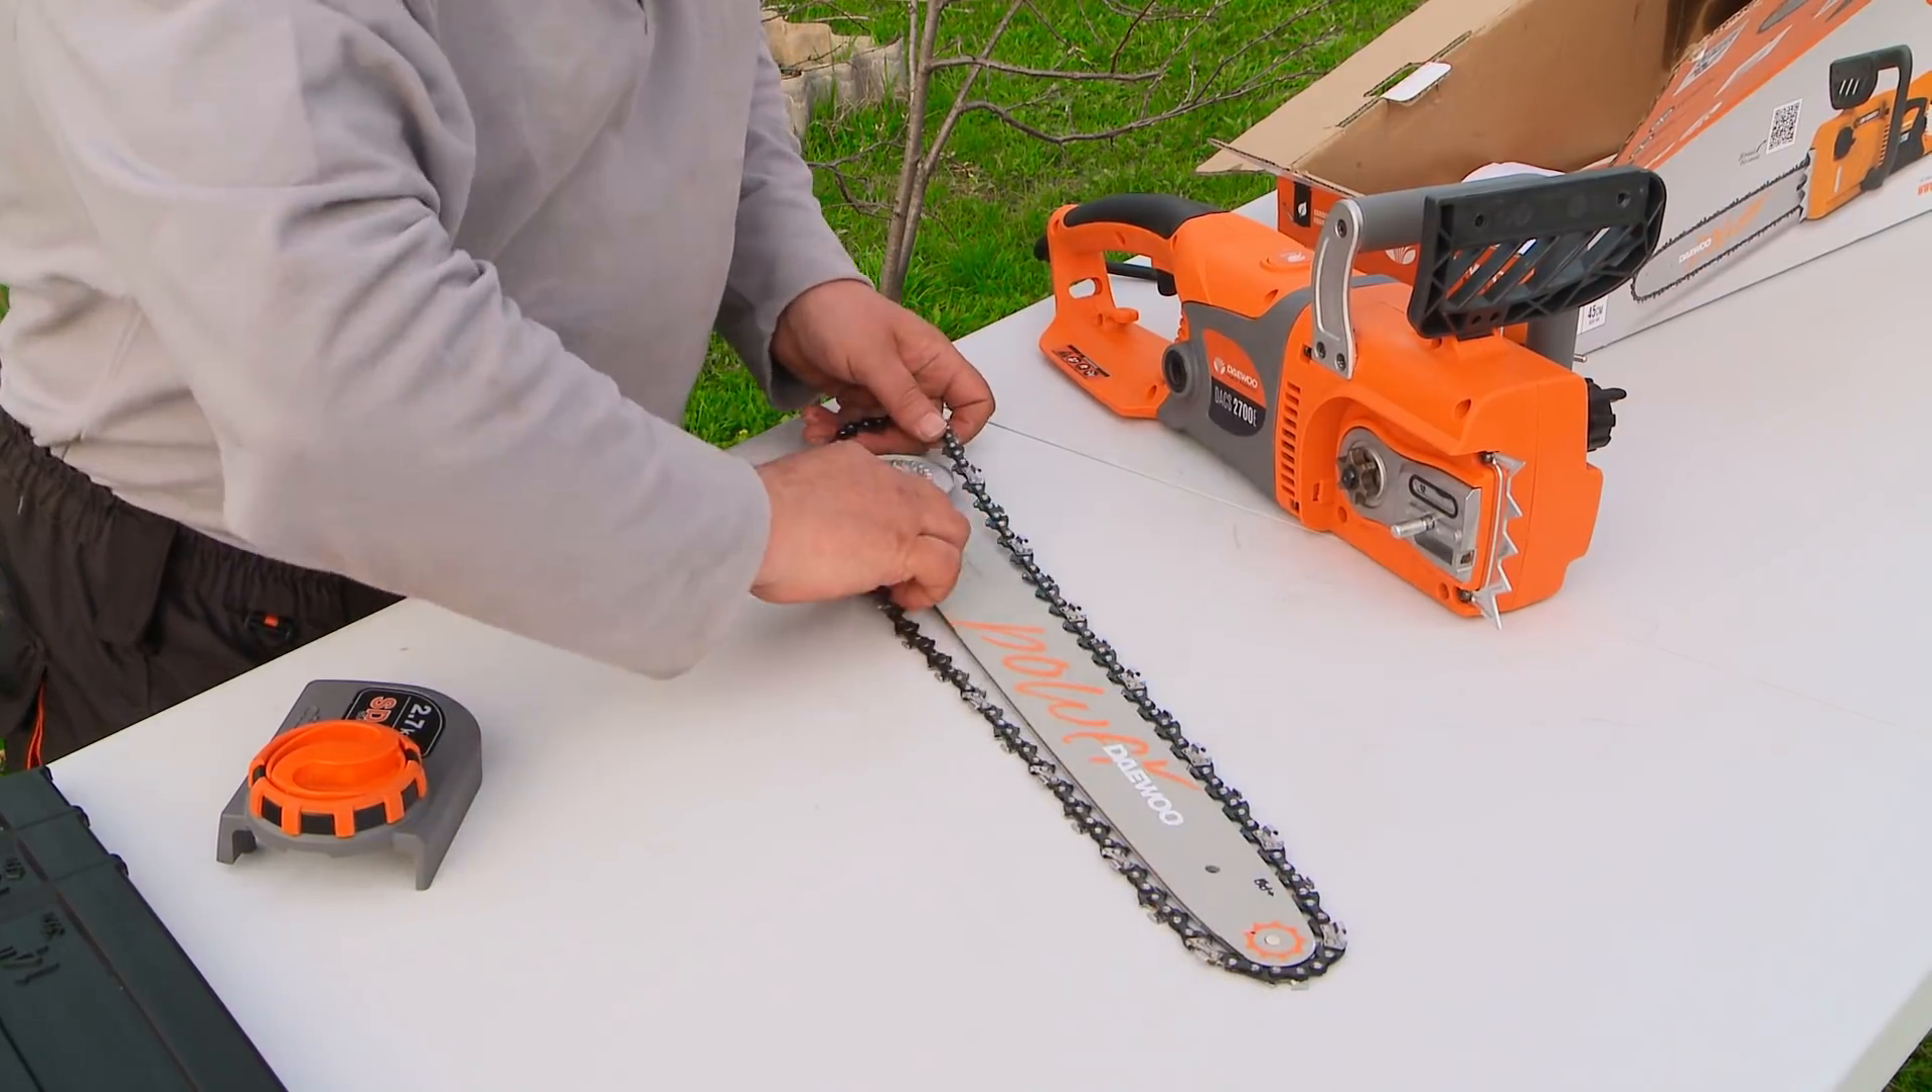Одеваем цепь на шину. Поправили, чуть-чуть подтянули.